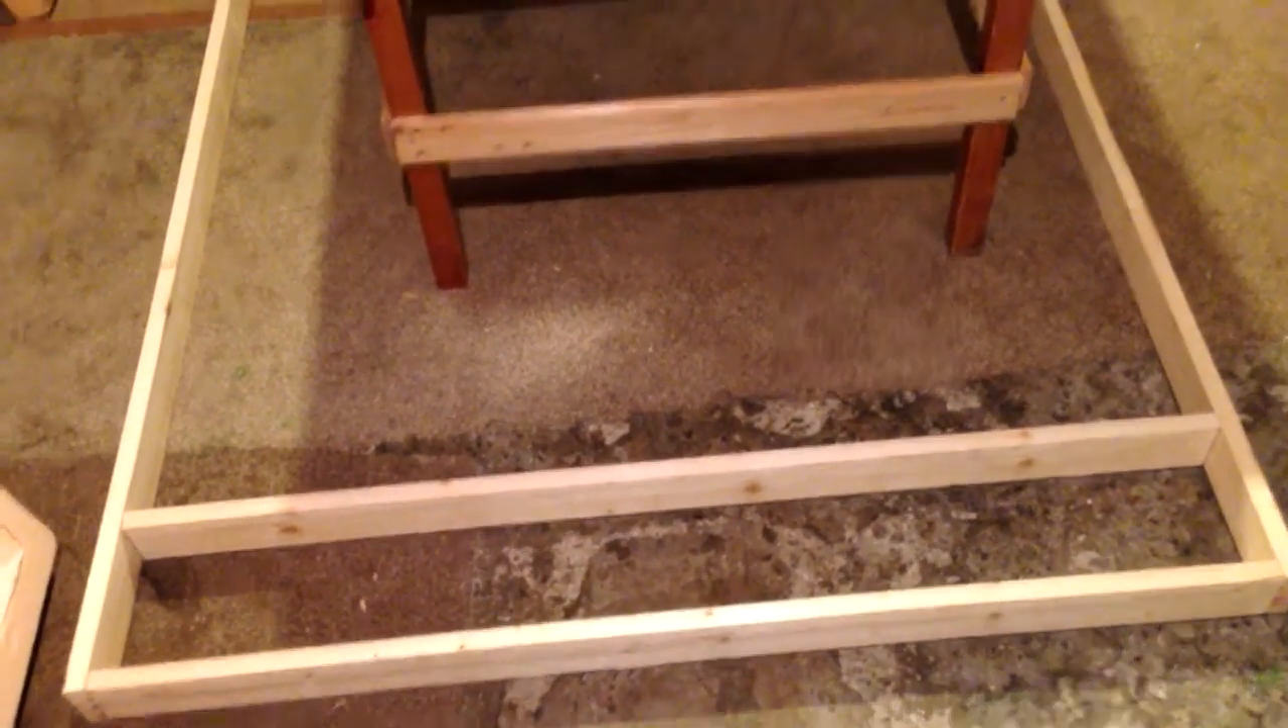So I've built the basic frame now this is the the external framework to the table.